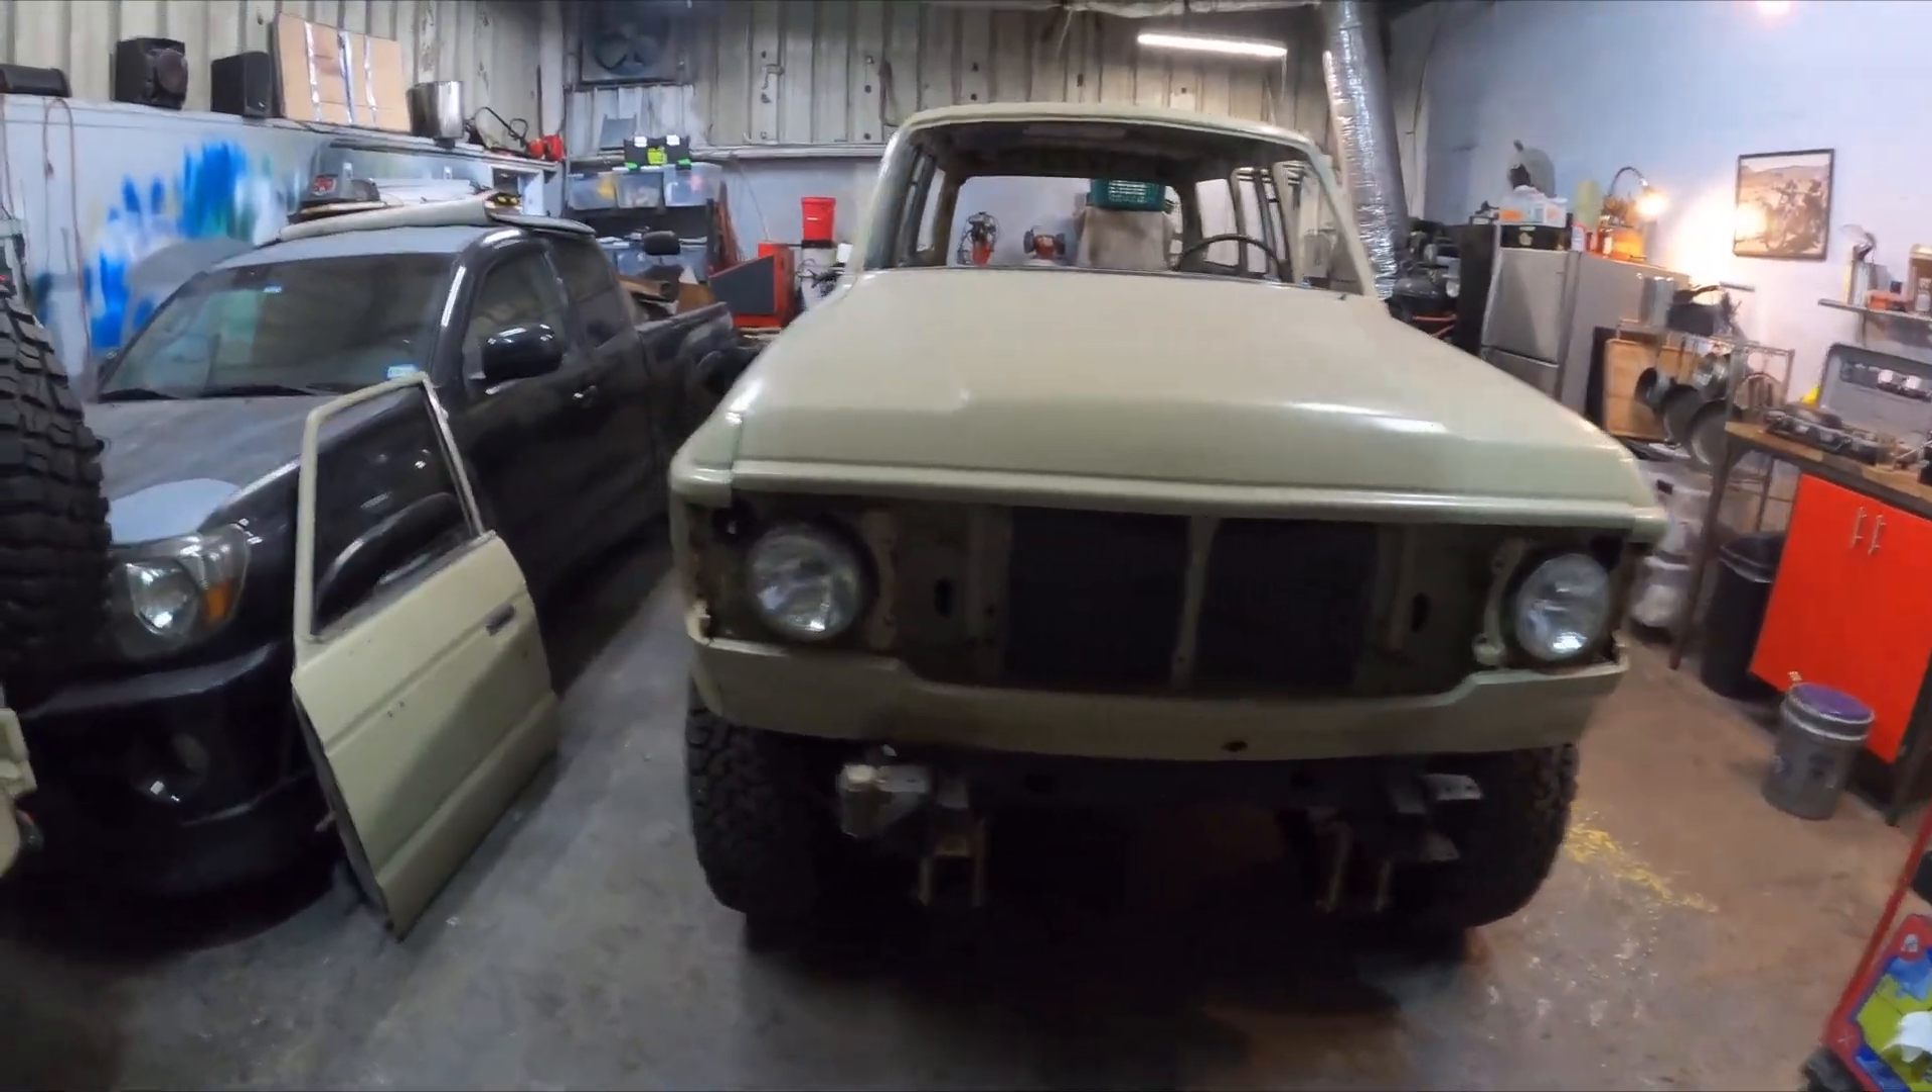A couple more patches um that were made and um getting rid of all the anything that we don't want painted so the front grille all that is off and uh yeah getting closer to getting this ready for paint.